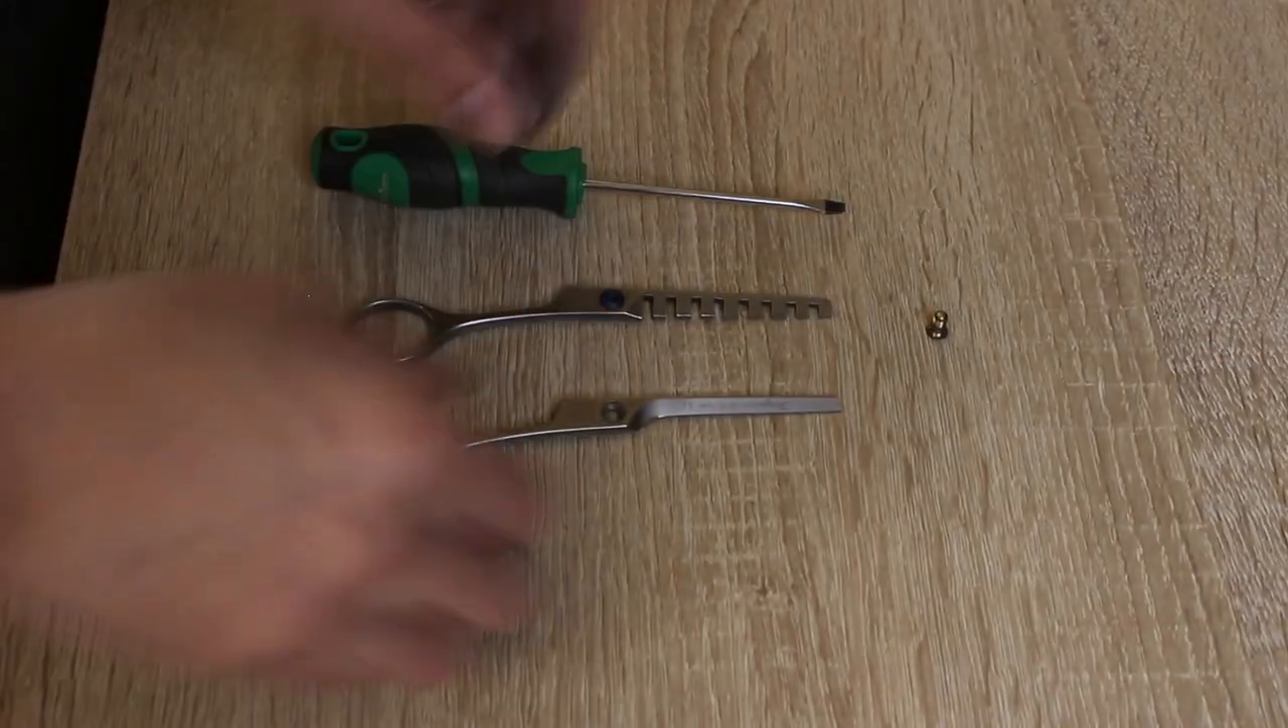Ya solo nos queda montar de nuevo las tijeras y habremos terminado.